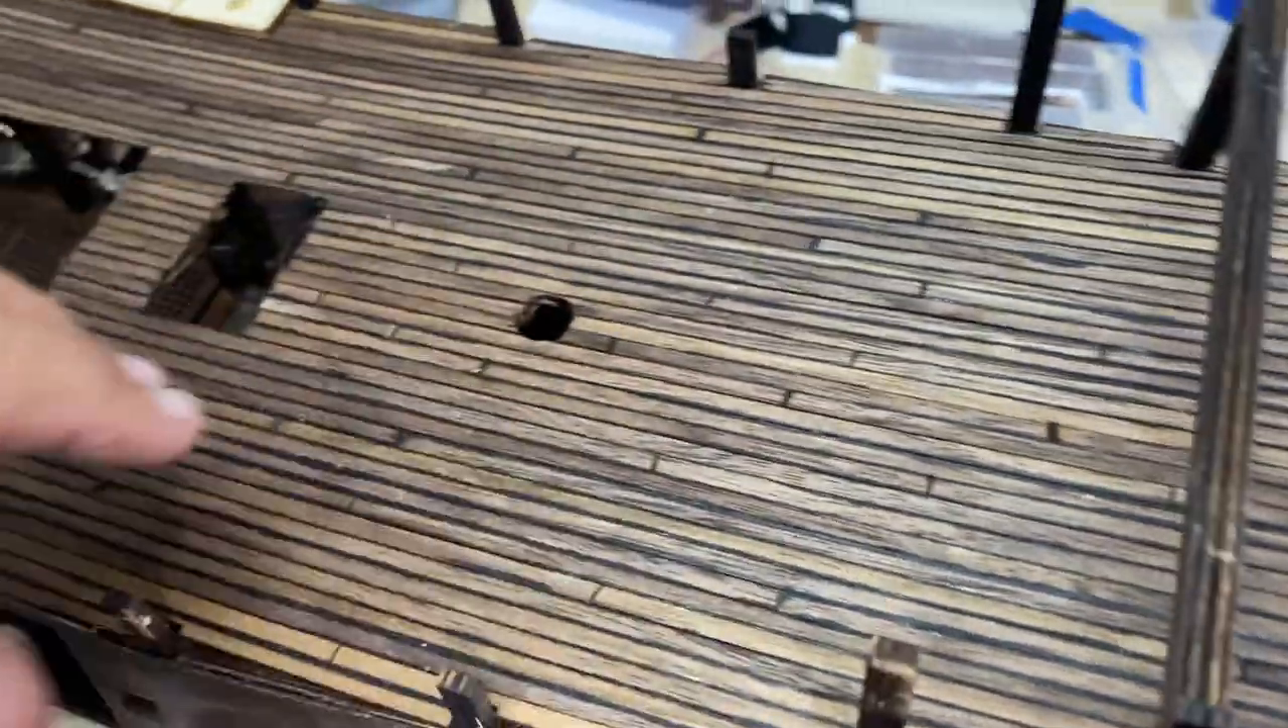I've finished with planking the main deck.